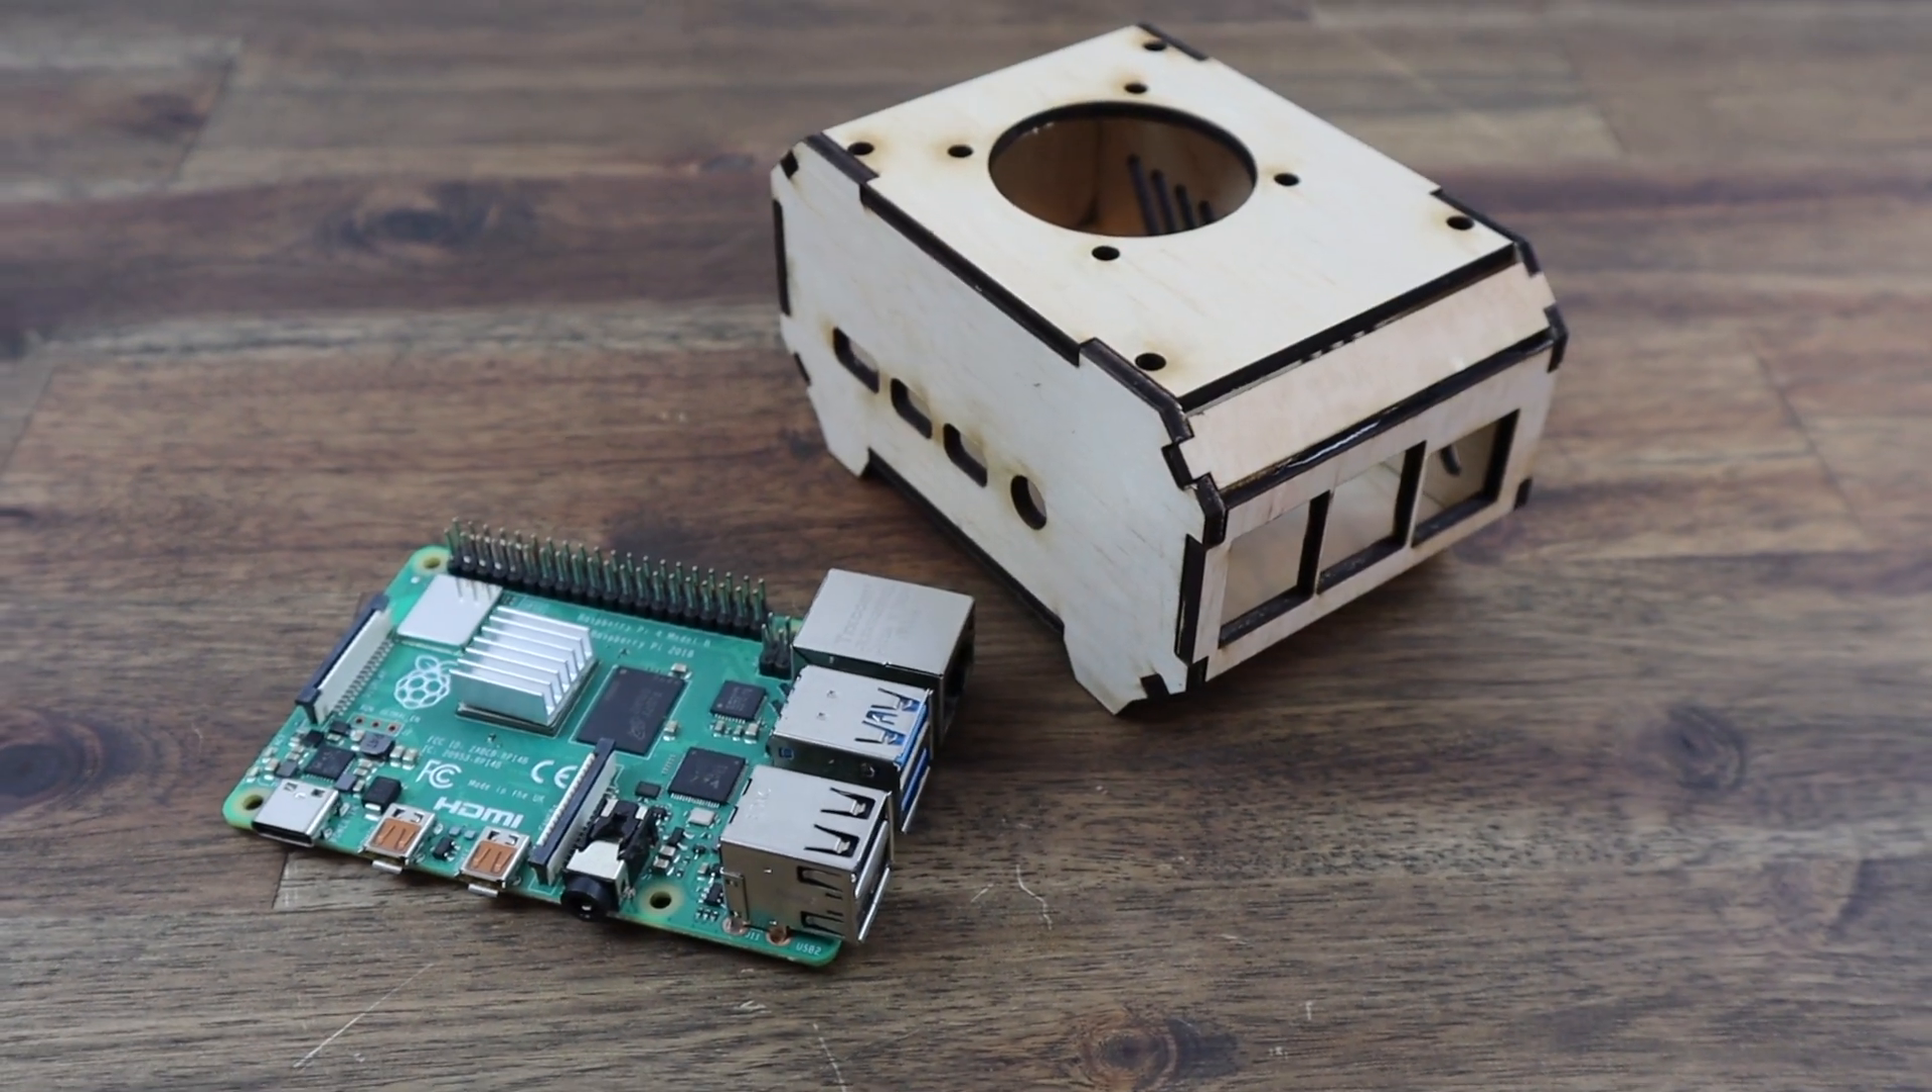And that's it! The case is now complete and I can install my Raspberry Pi and fan into it.